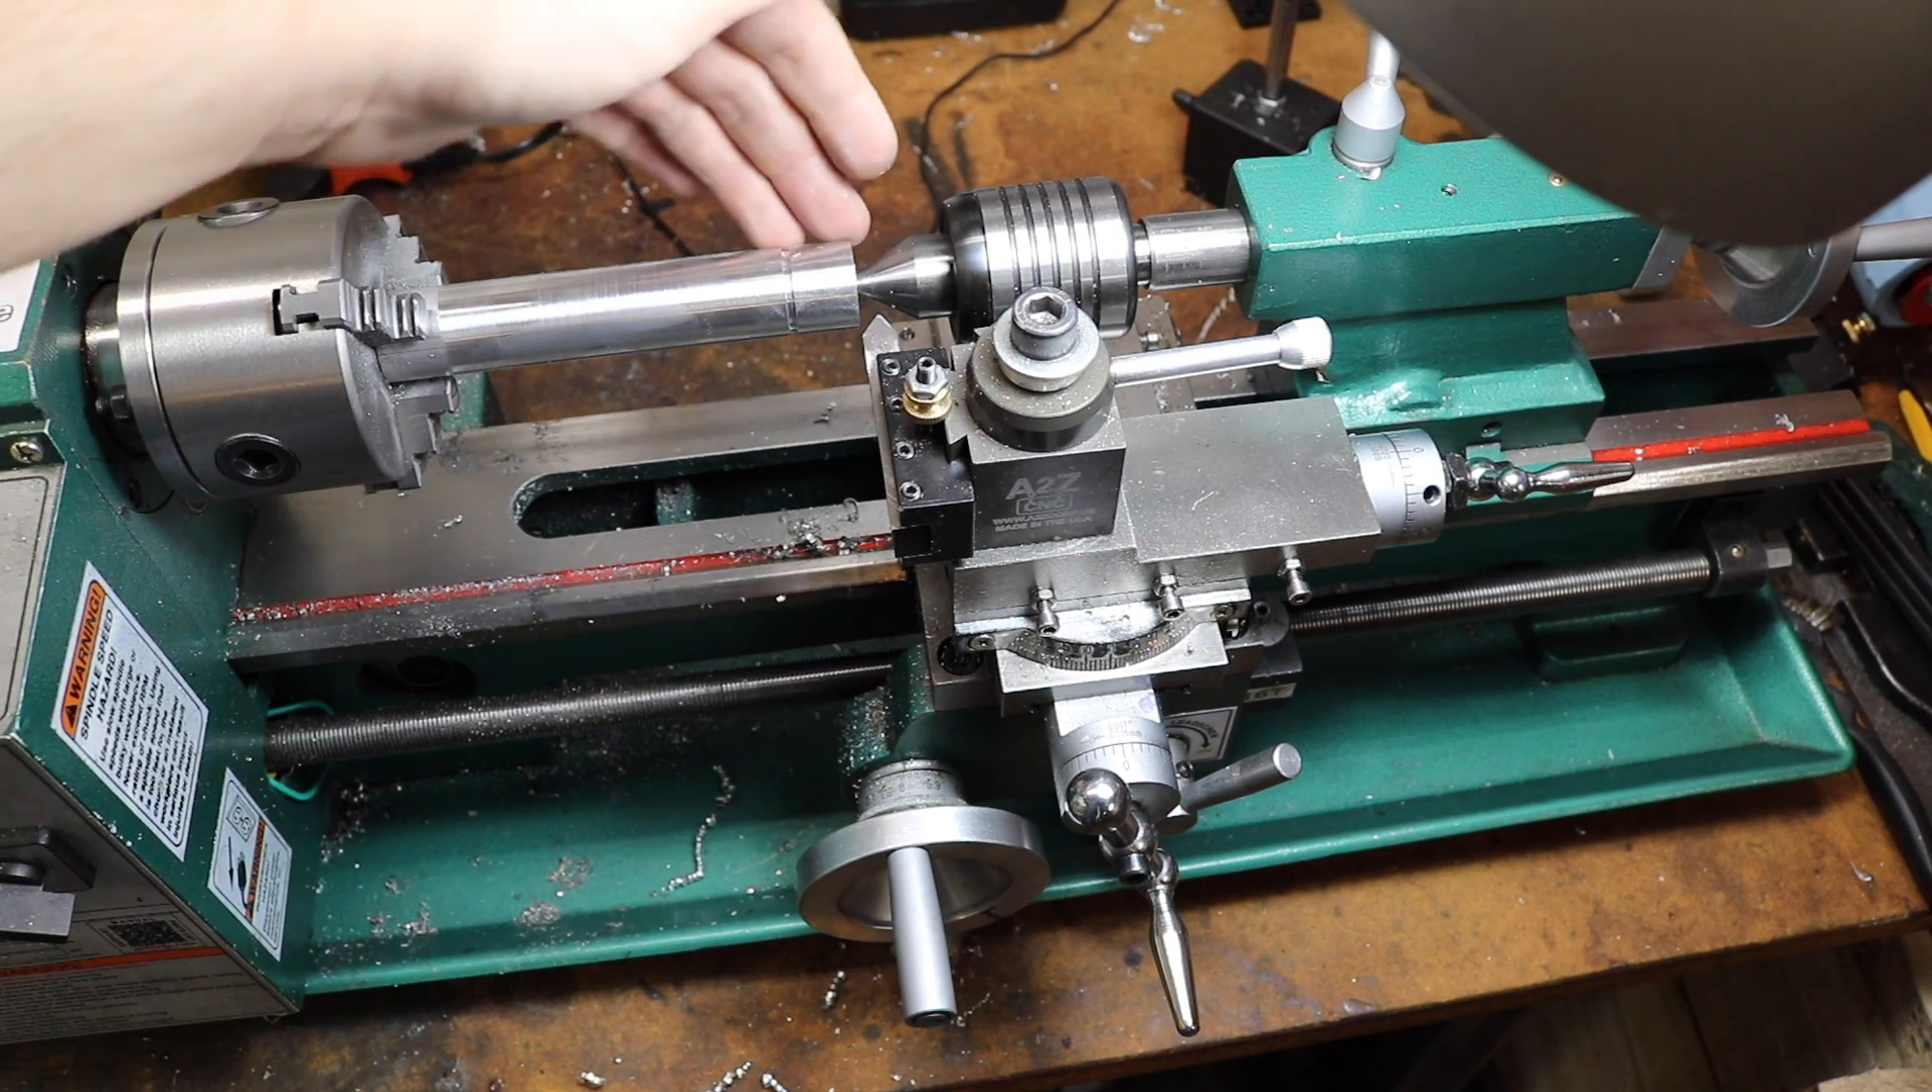Over here on the mini lathe you can see I've got the workpiece set up.